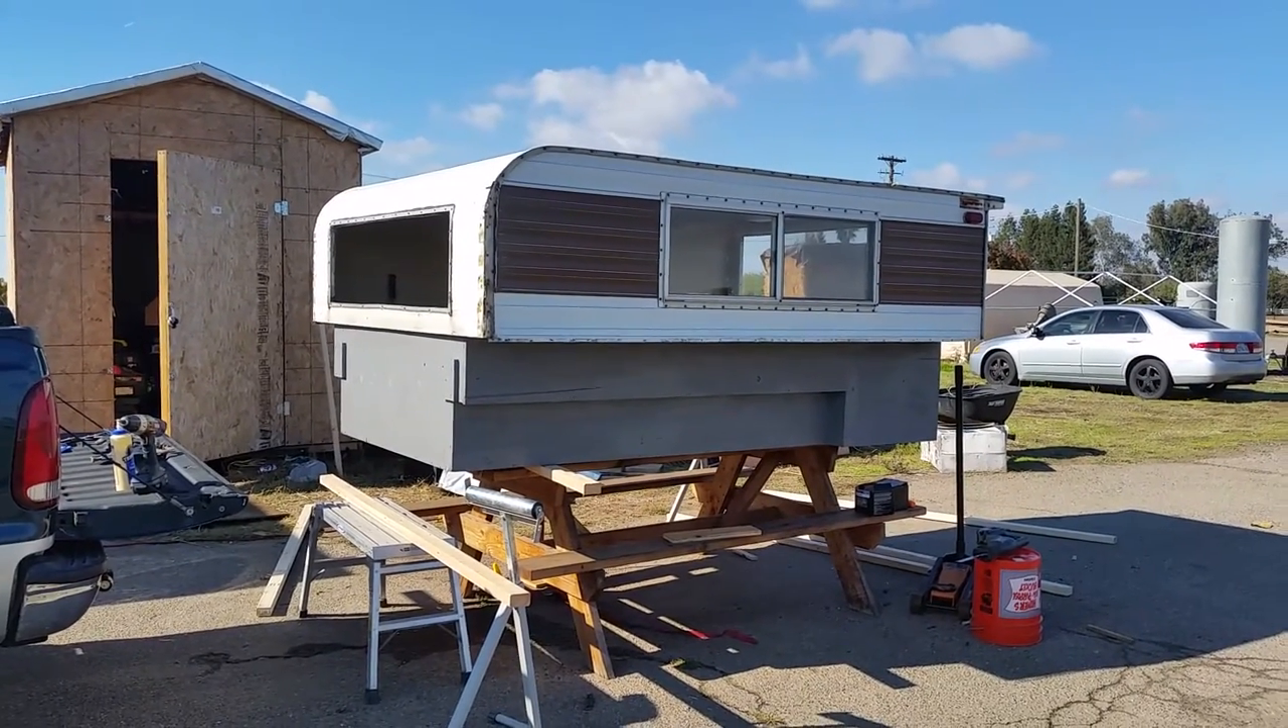I was able to get the top portion of the shell fitted to the slide -in frame.